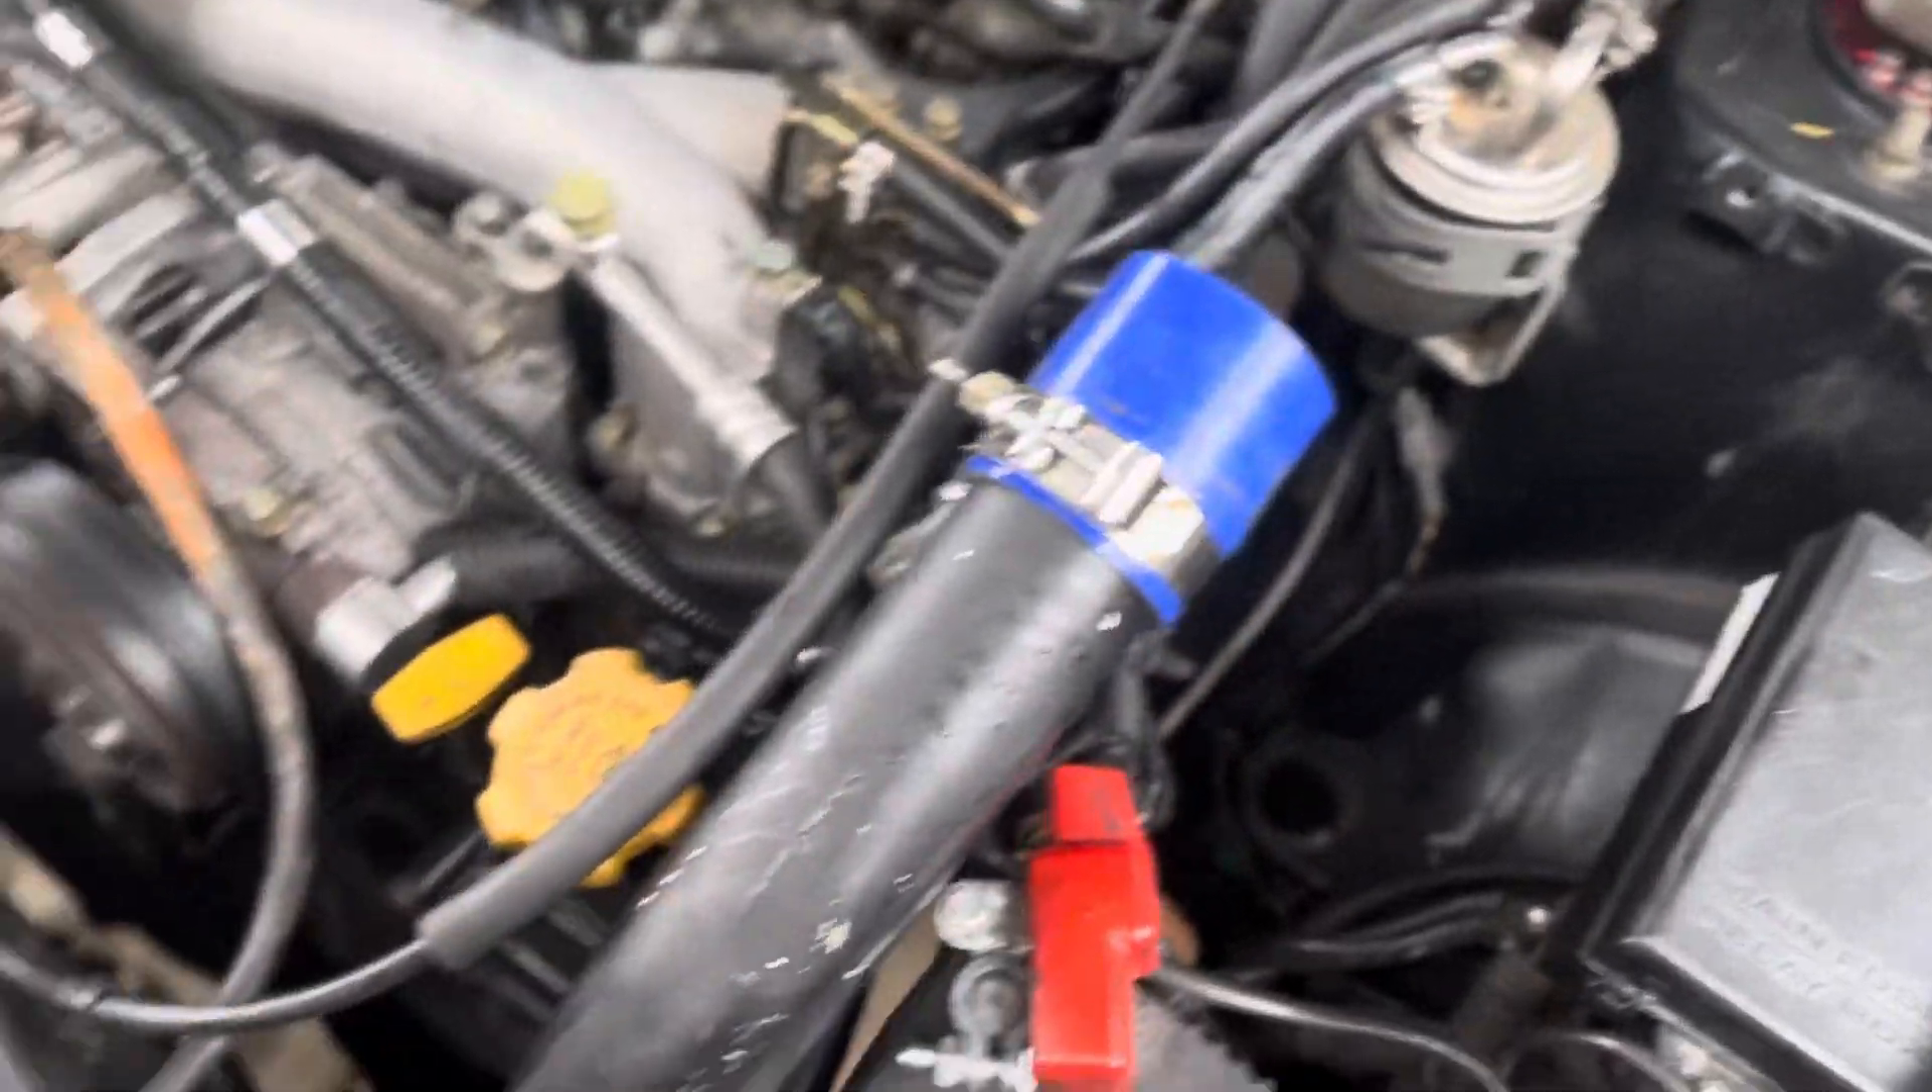We got this pipe on coming up to the top and this side we're designing a new setup.